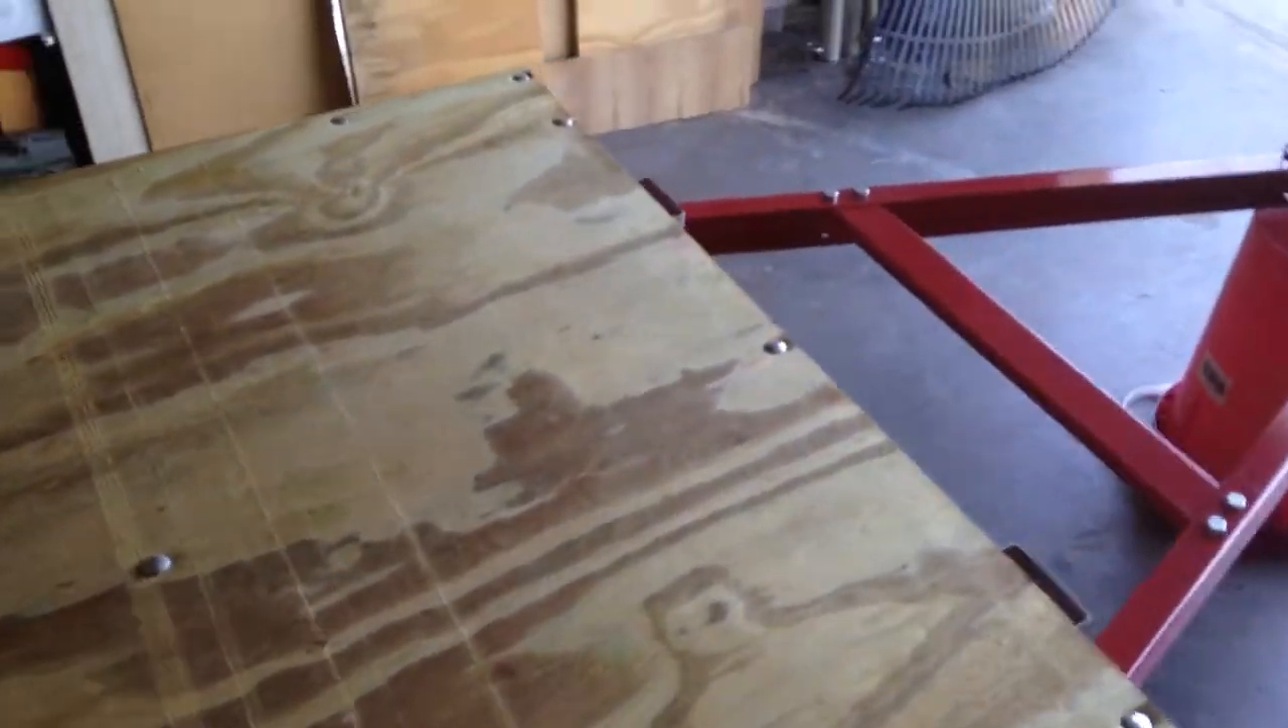We've got plywood drilled mounted there's 21 carriage bolts that I used nine interior and 12 on the exterior.